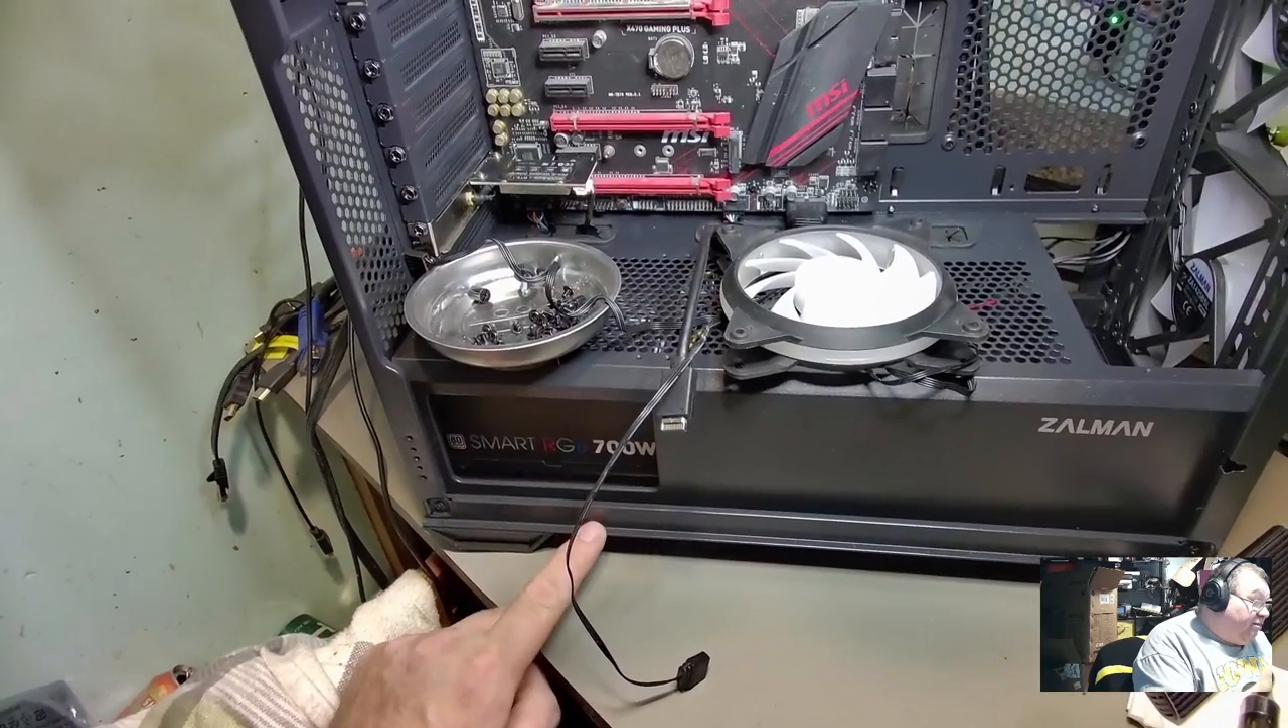Um, I guess before I cut the scene you can see I got the power supply in.